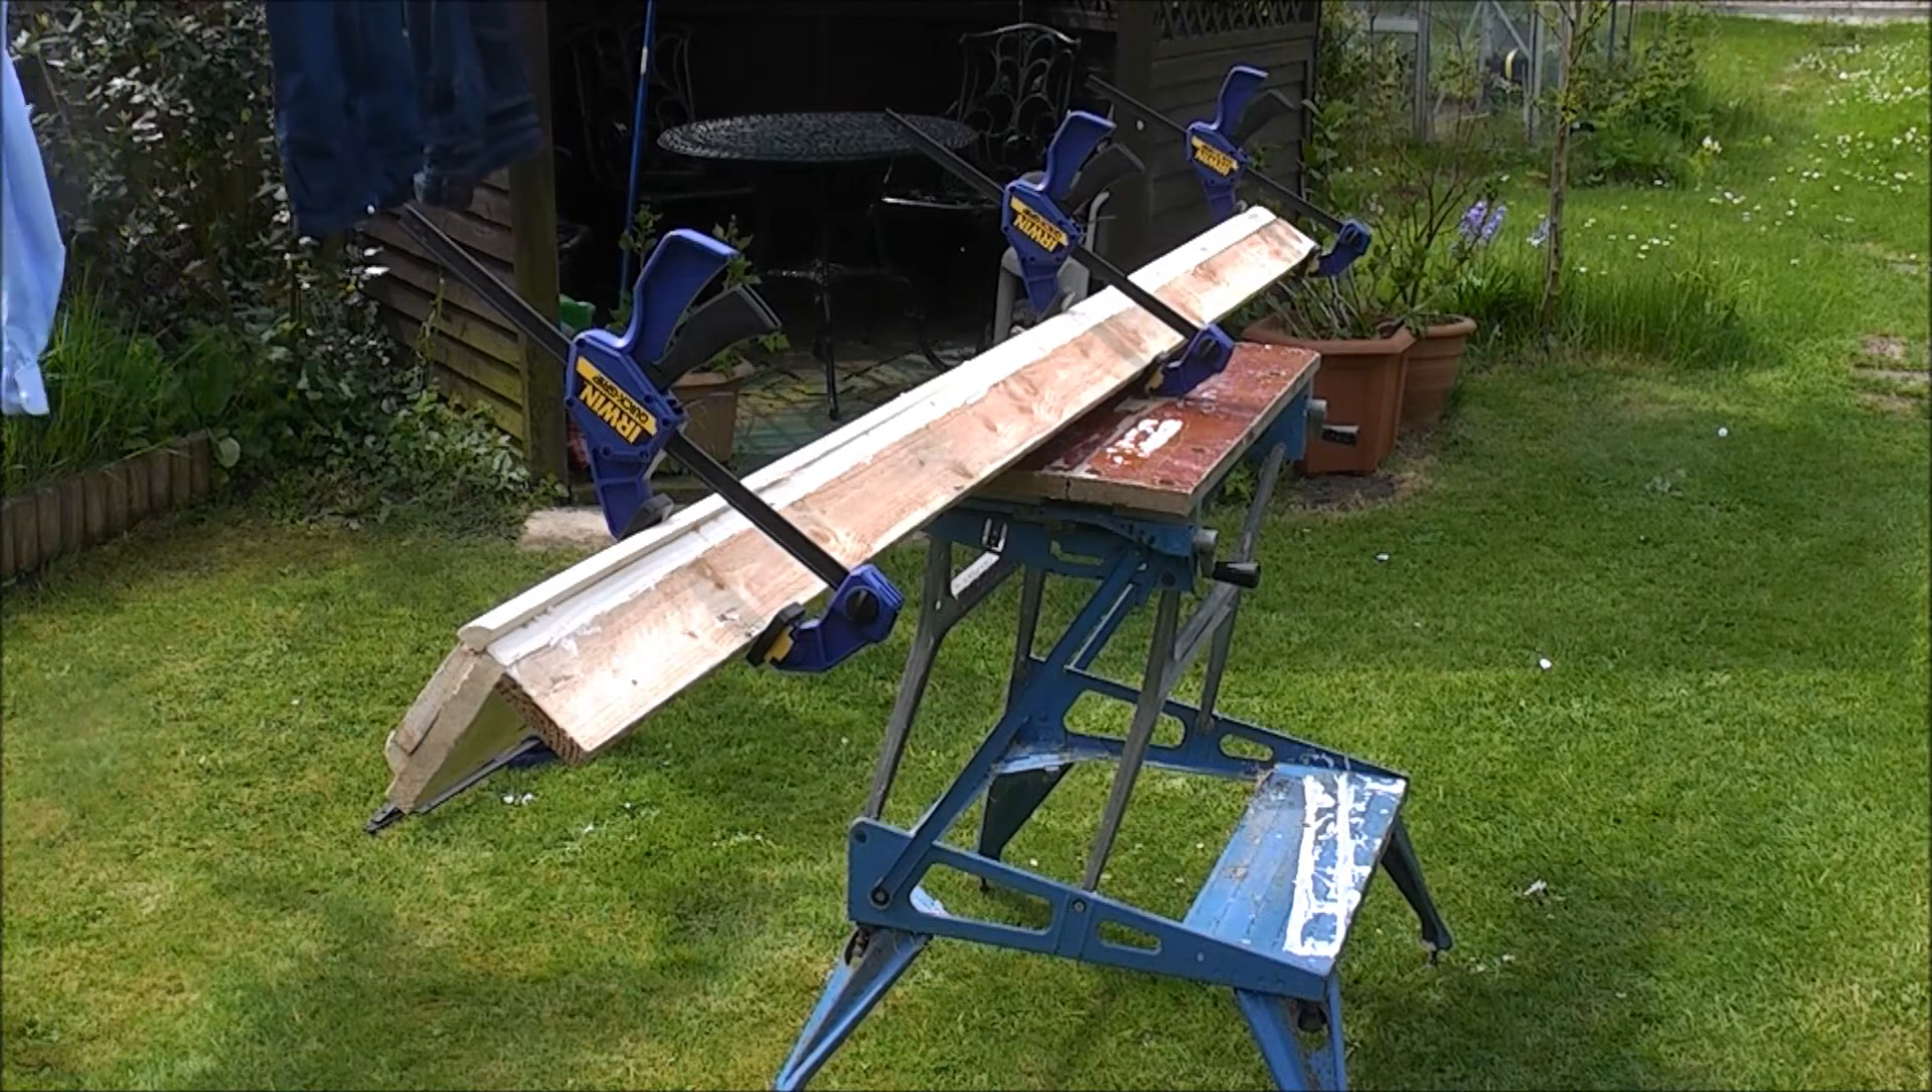Well, as you can see, with a bit of faffing around, there's now three clamps on. I'm going to try and get three more on and see how well it's holding up.